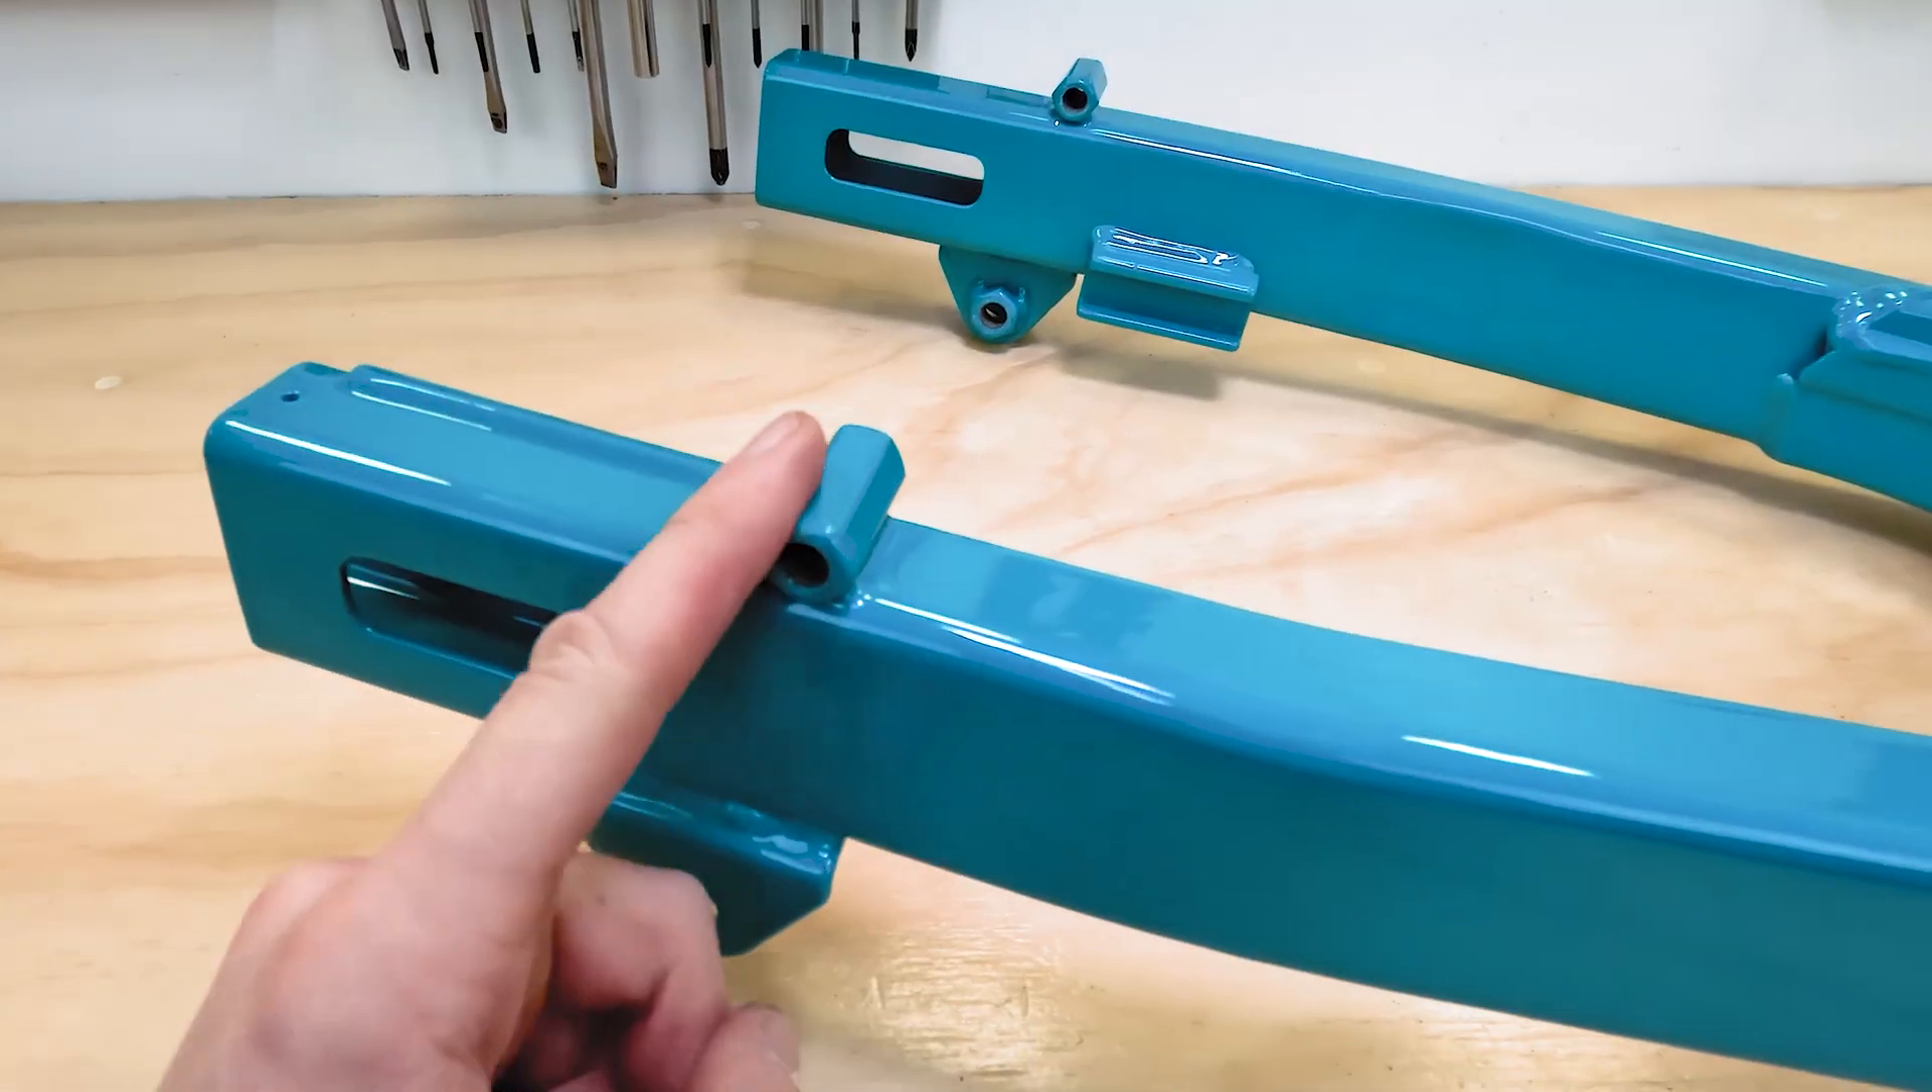I've then welded these paddock stand bobbins on so I'll be able to lift them up on a paddock stand now.